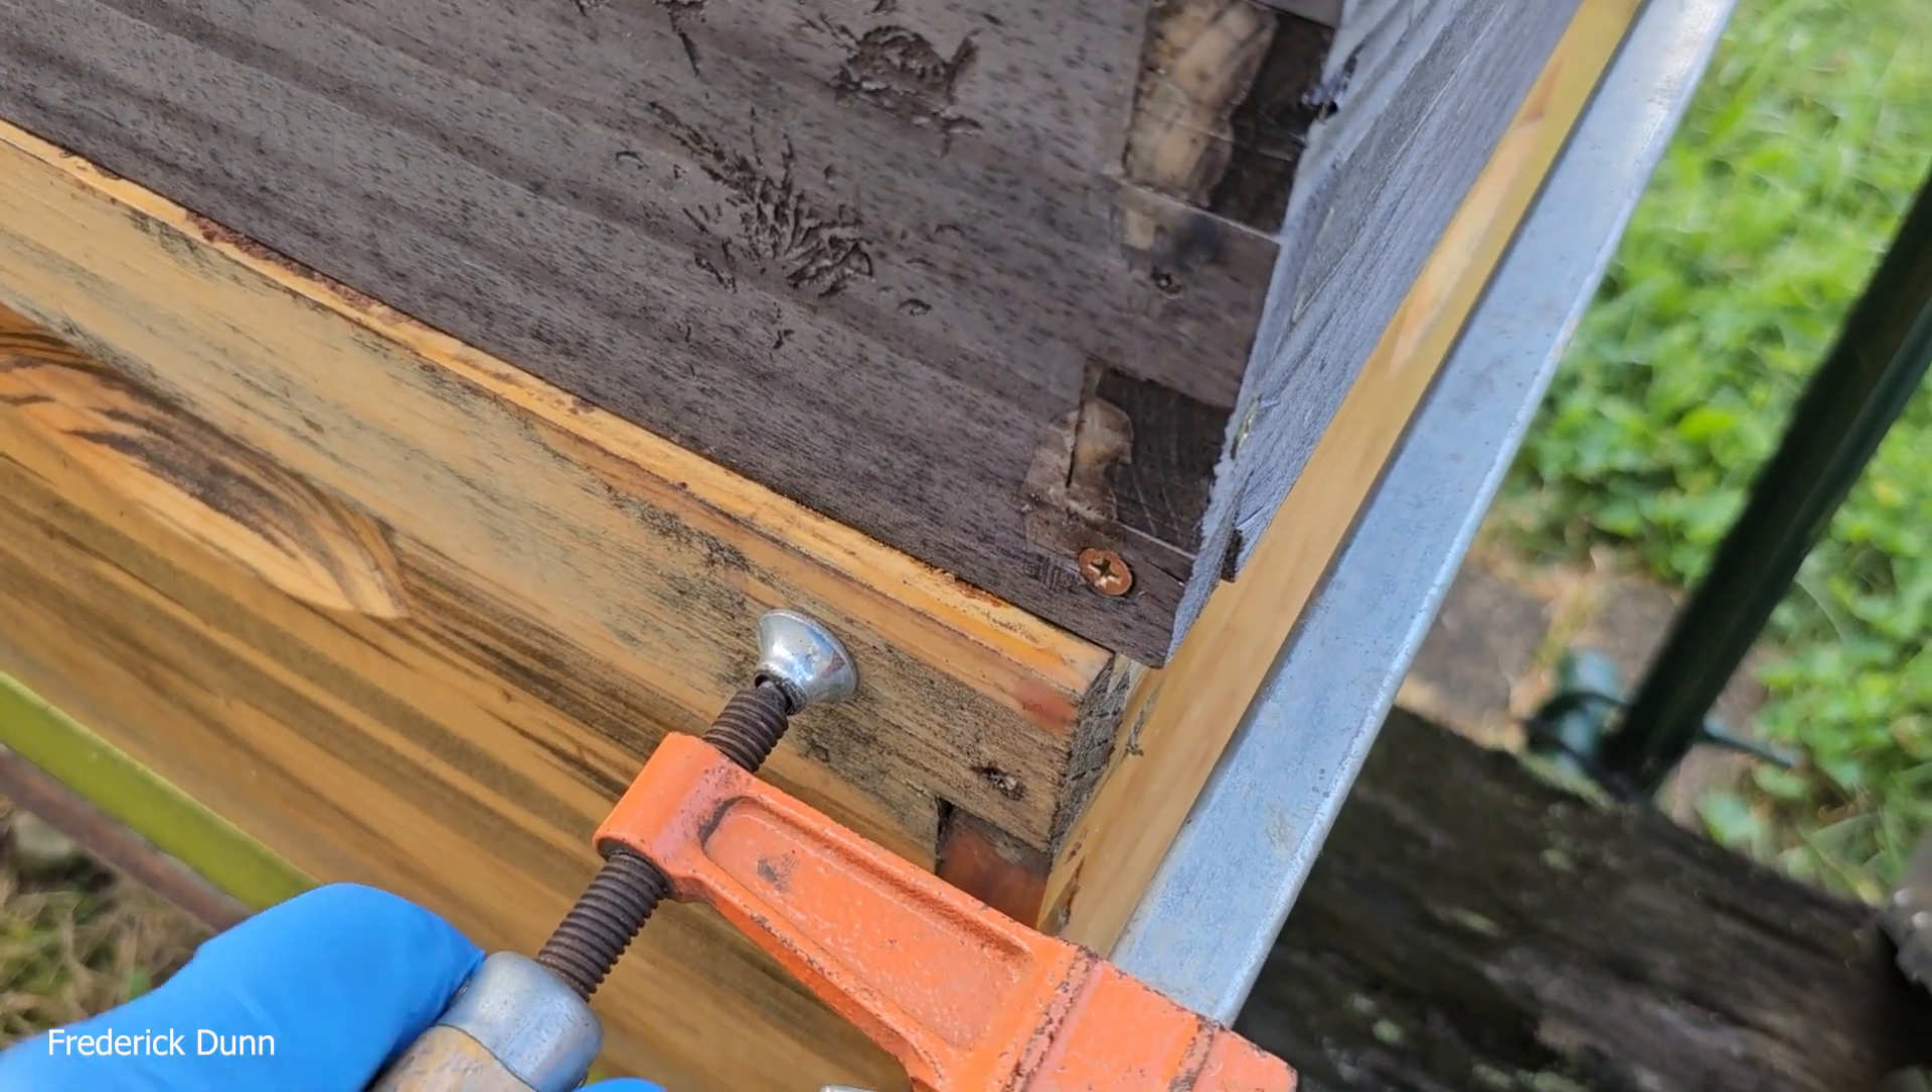This medium super here that's sitting on this brood box is misaligned now there's propolis holding it in place and there's probably beeswax between the frames between the boxes.